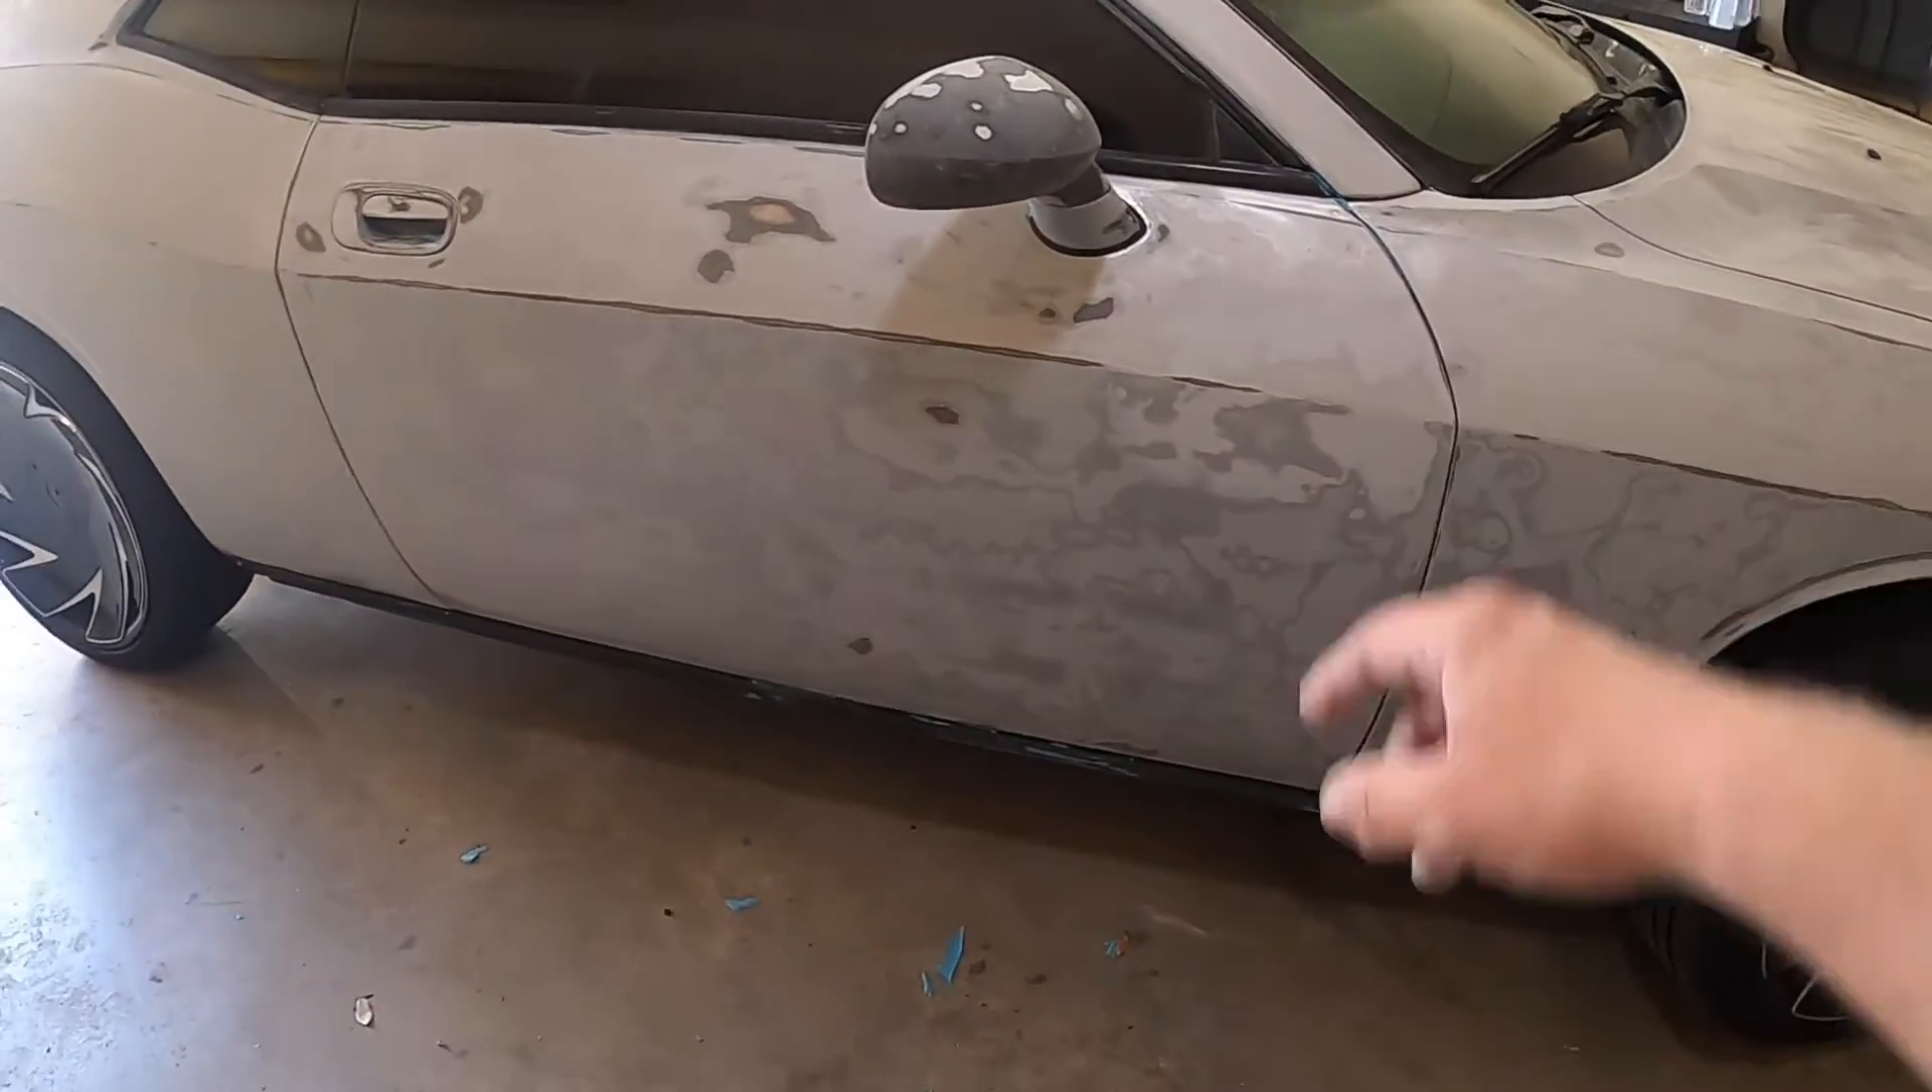I still have to take off these old side mirrors.